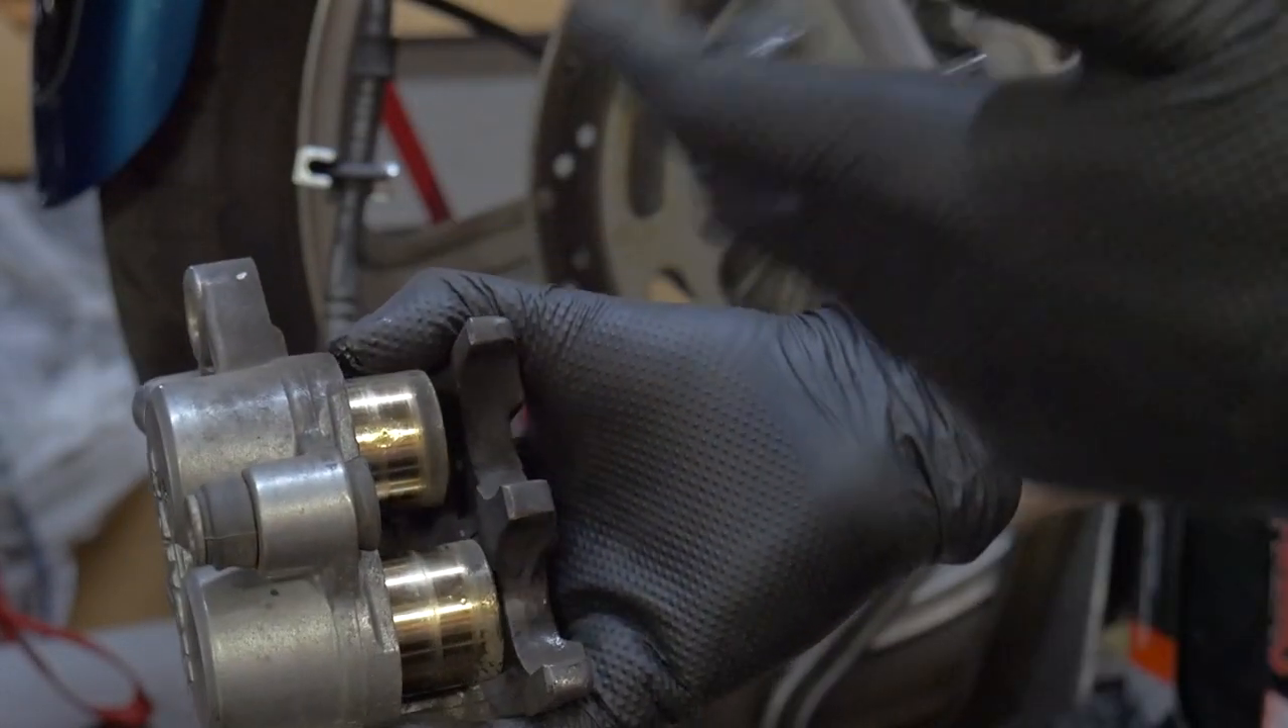But, we still need to get these pistons out.